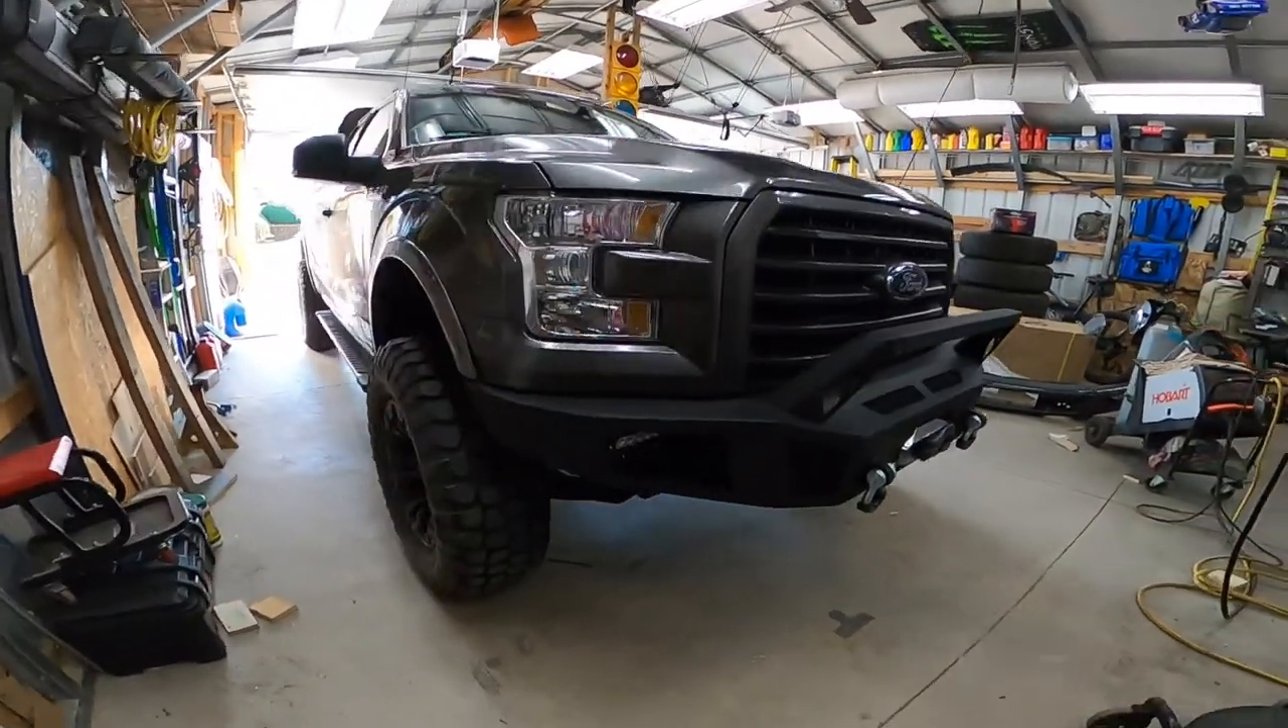Here's the finished product of the front bumper.